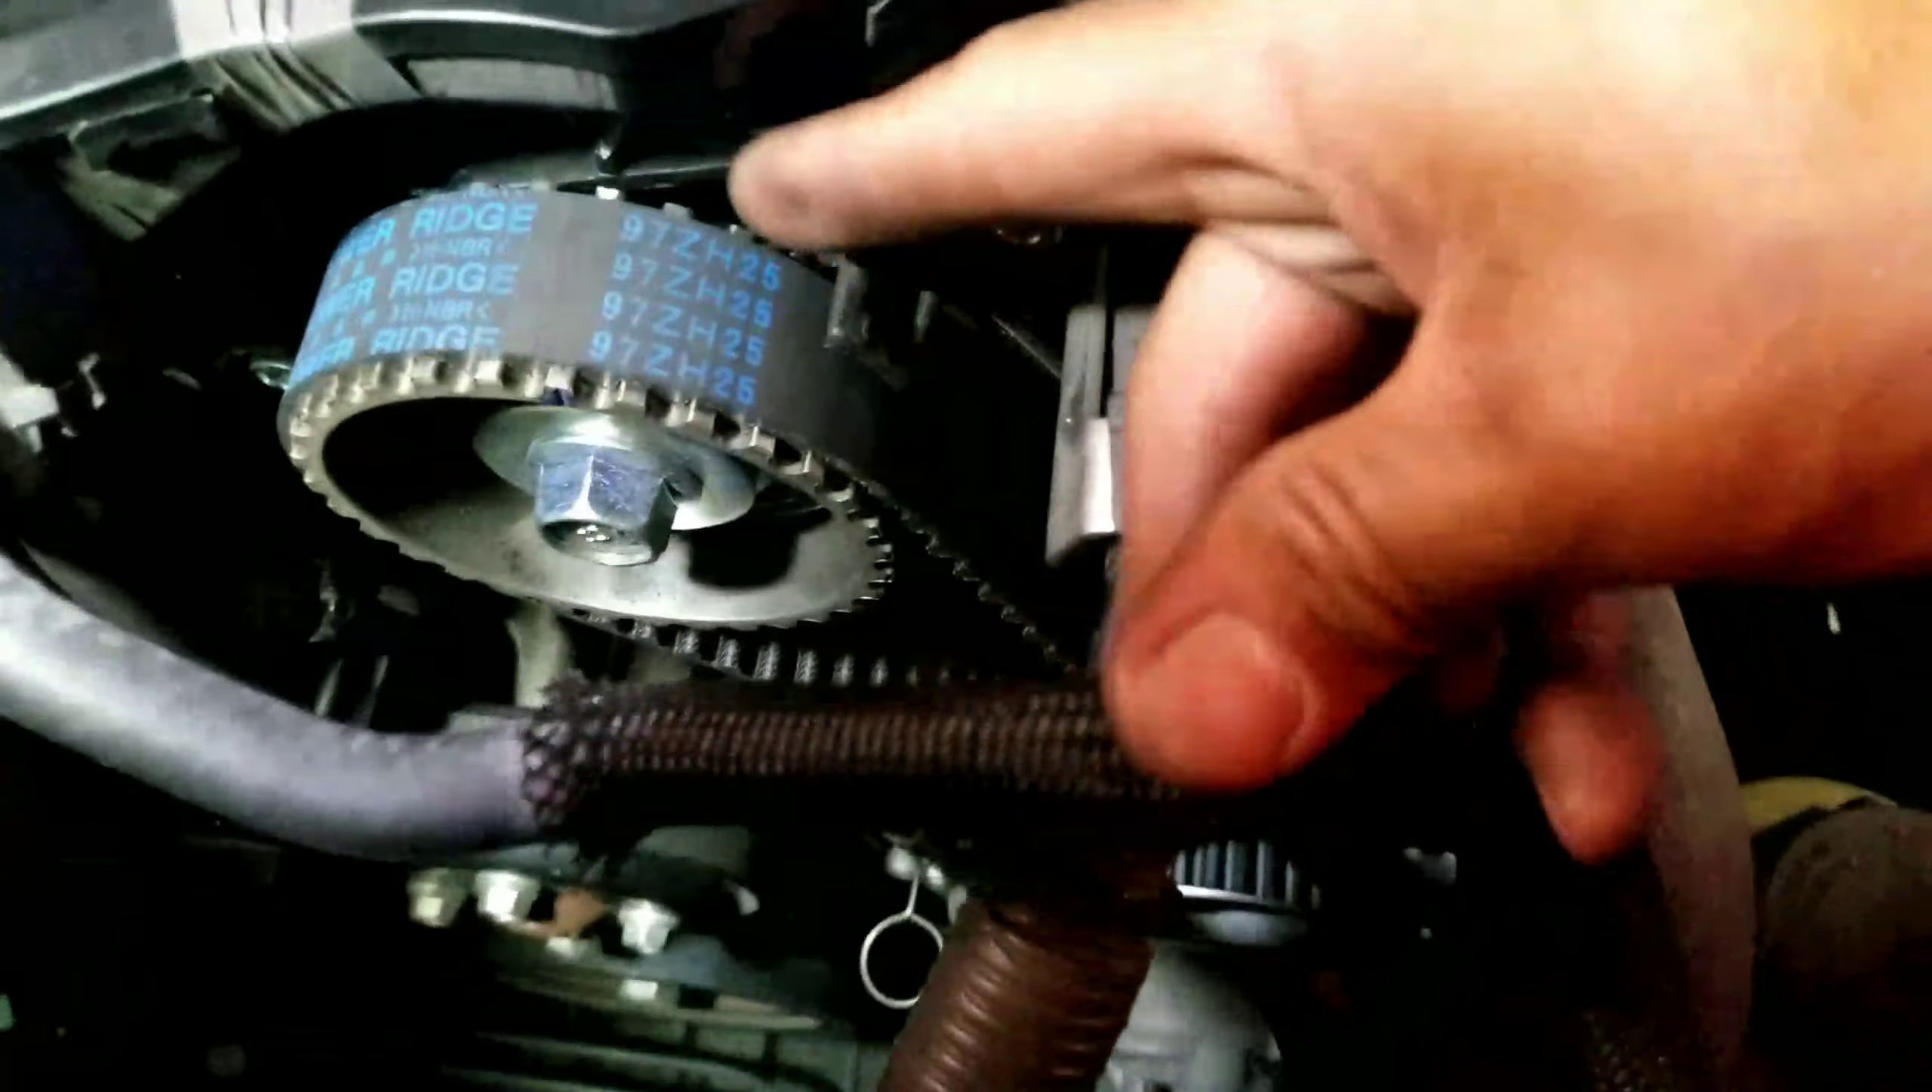Nakikabit na natin yung ating timing belt.